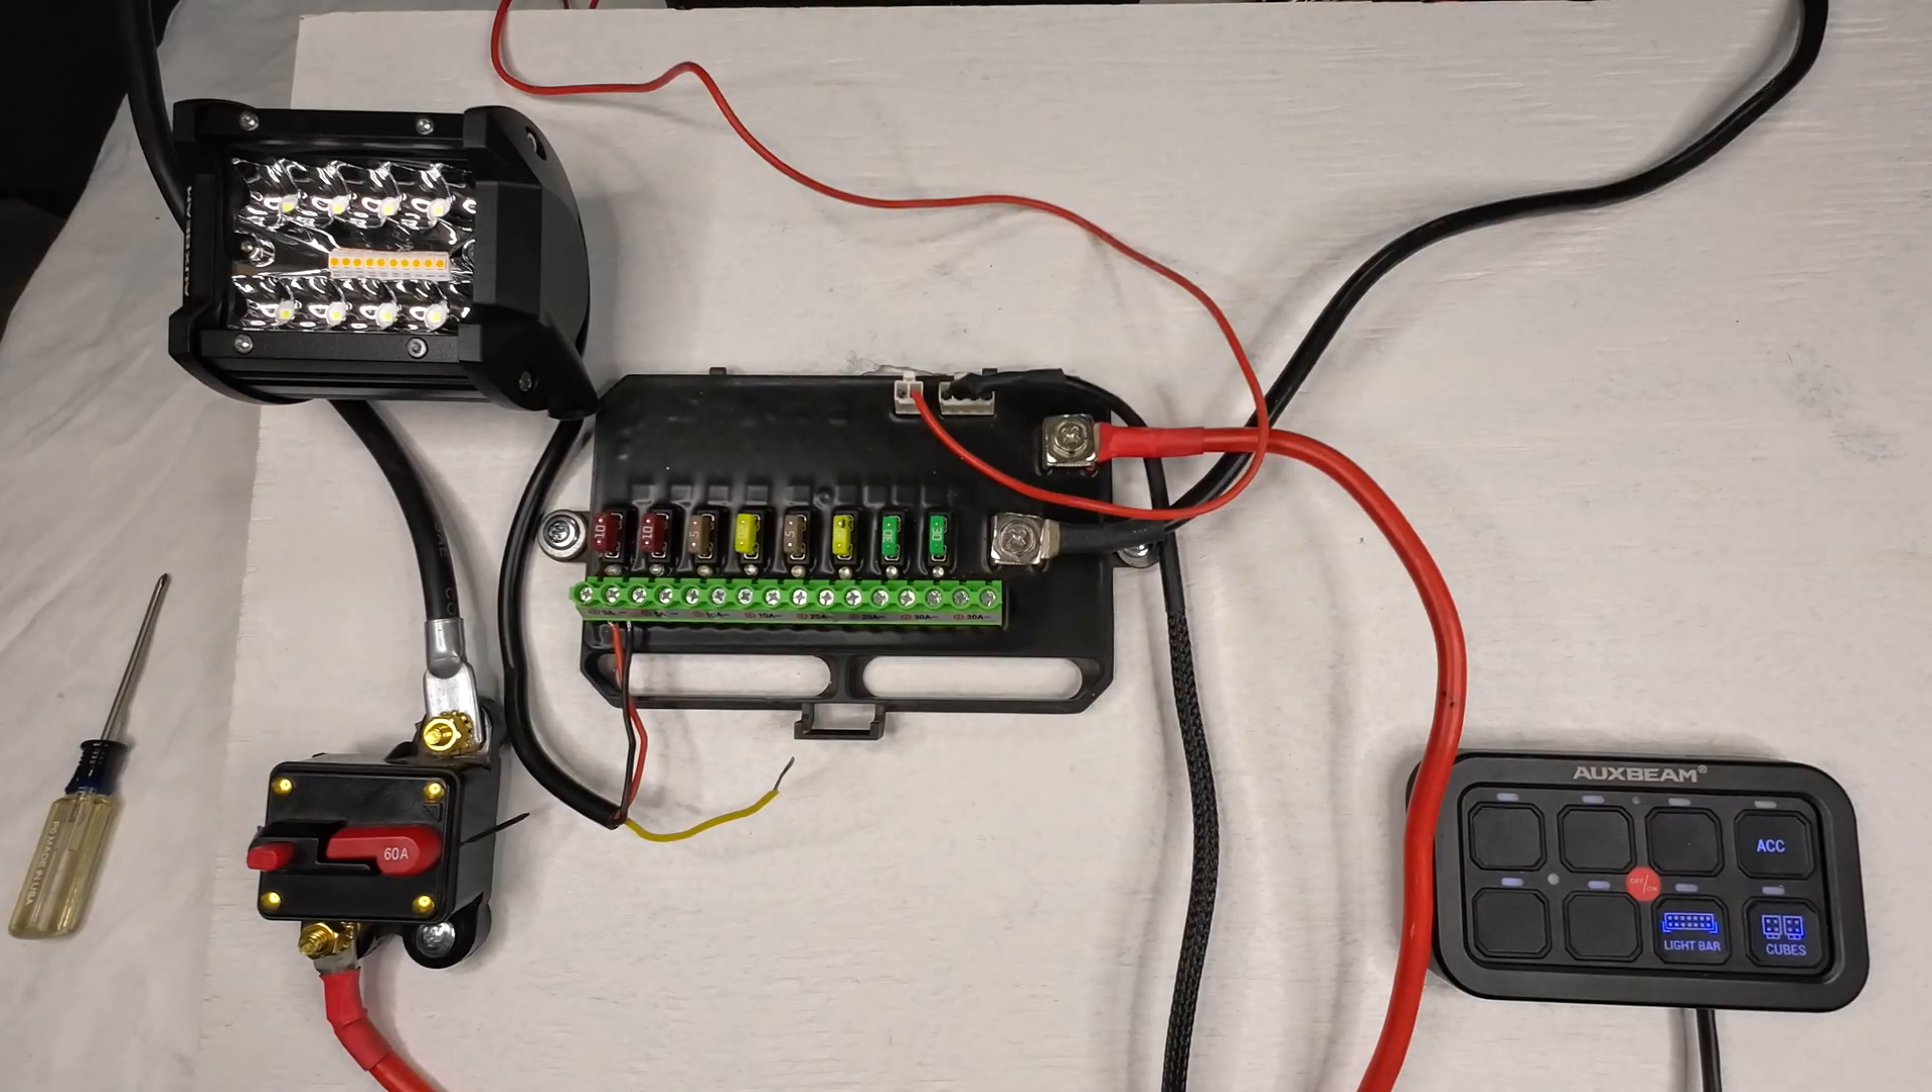I'm going to leave the yellow wire off for now and show you how this works.